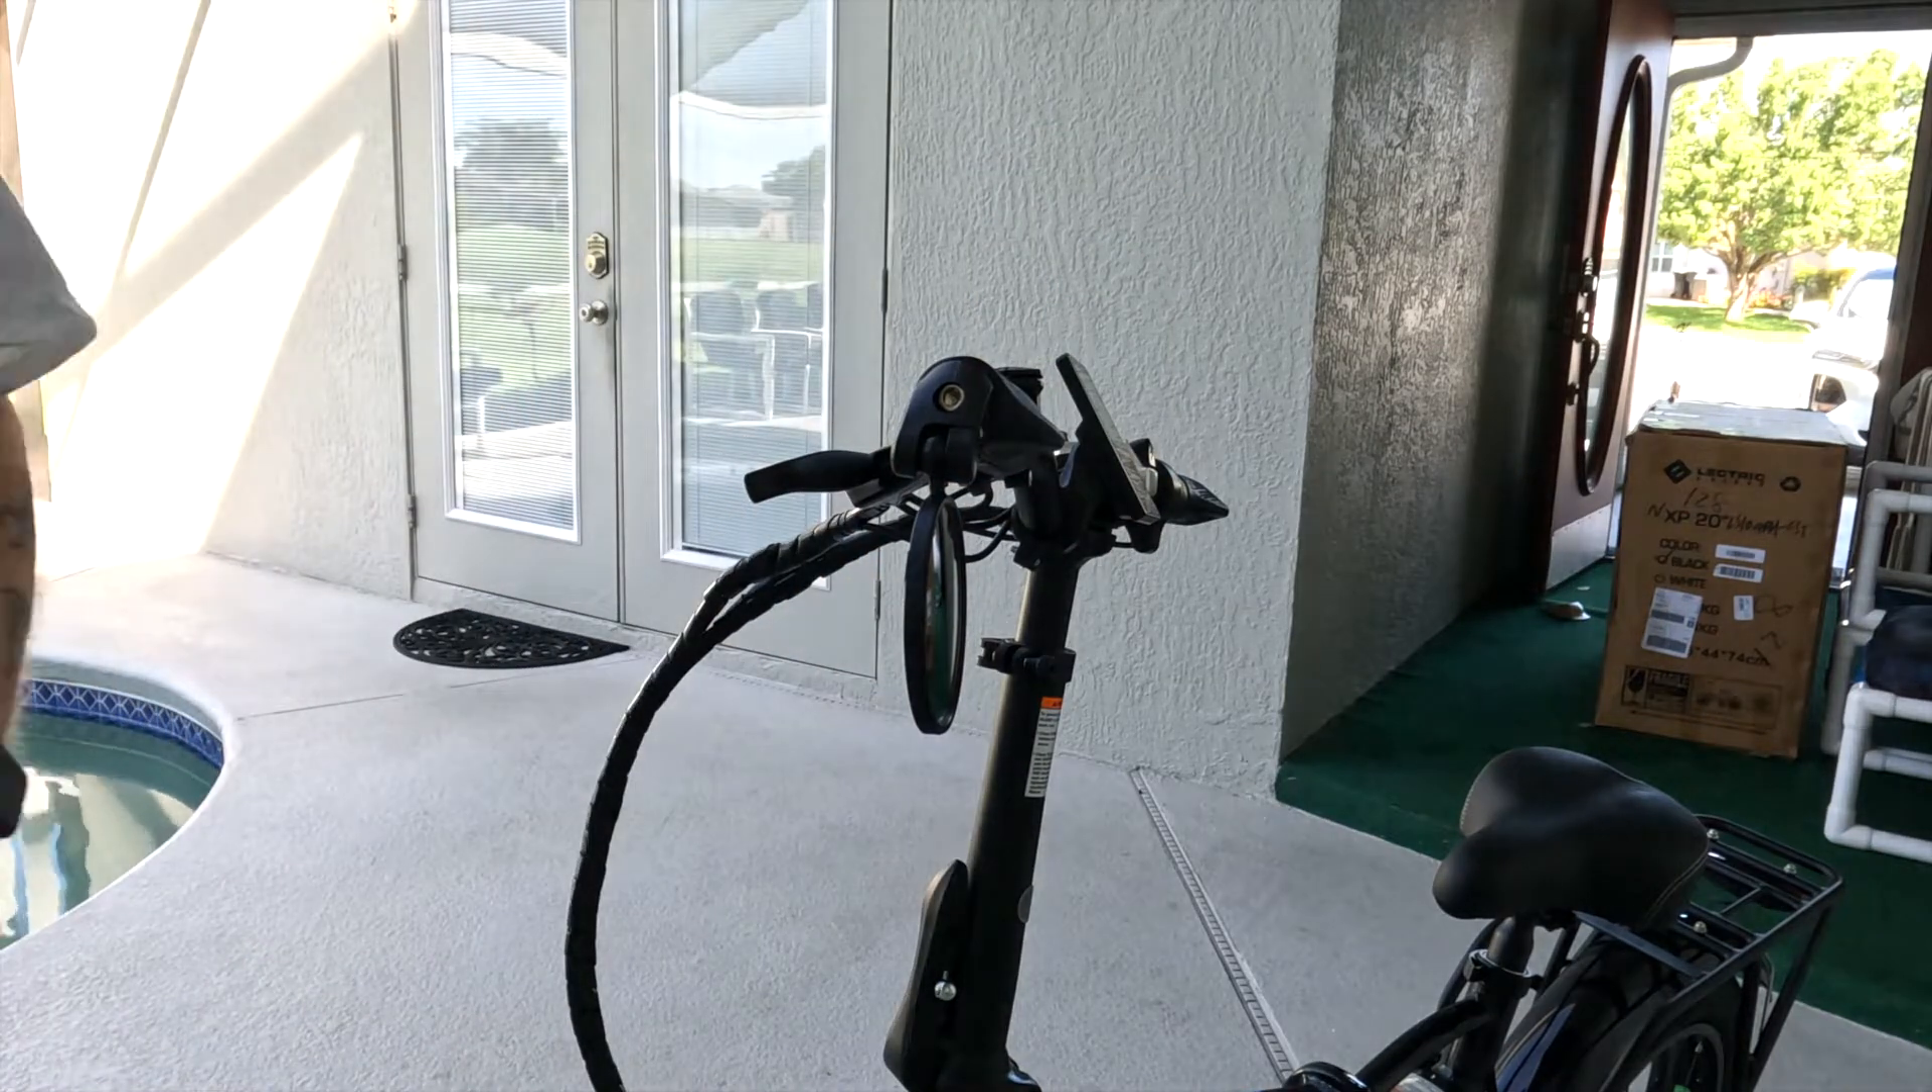That's what I'm talking about. So, as you can see, the mirror is installed.